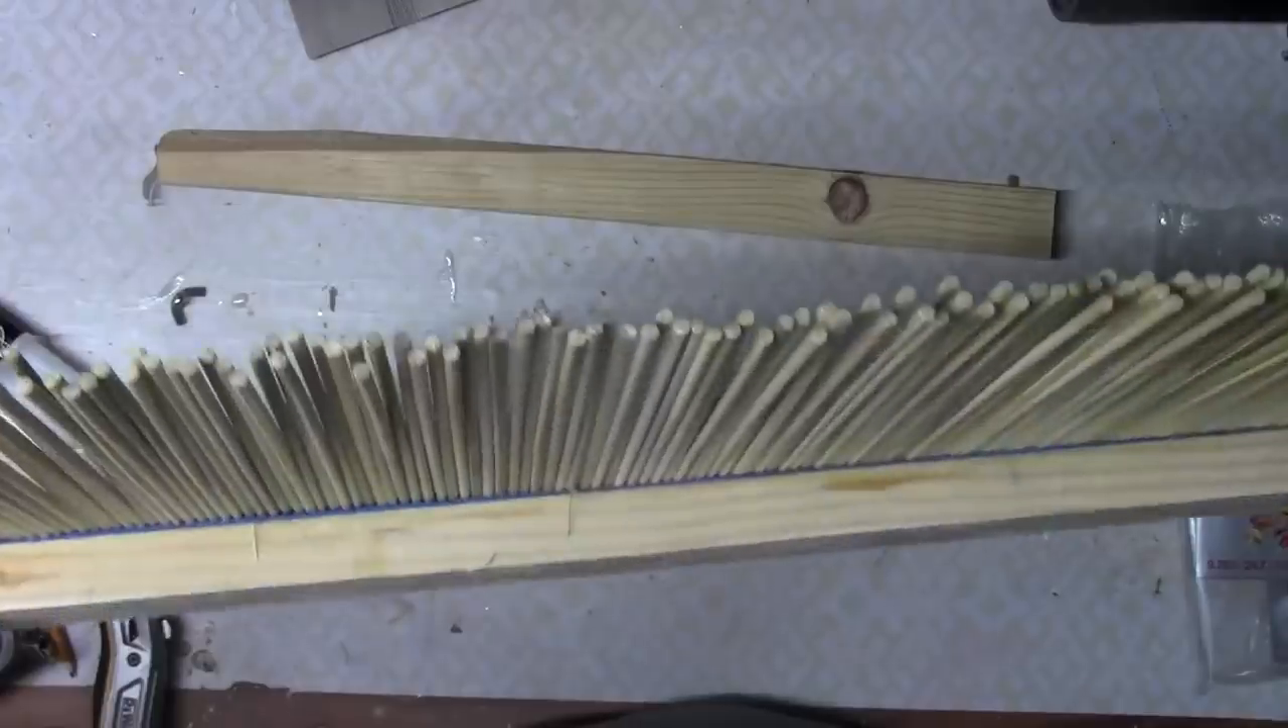All right so I got all the skewers clamped in there.